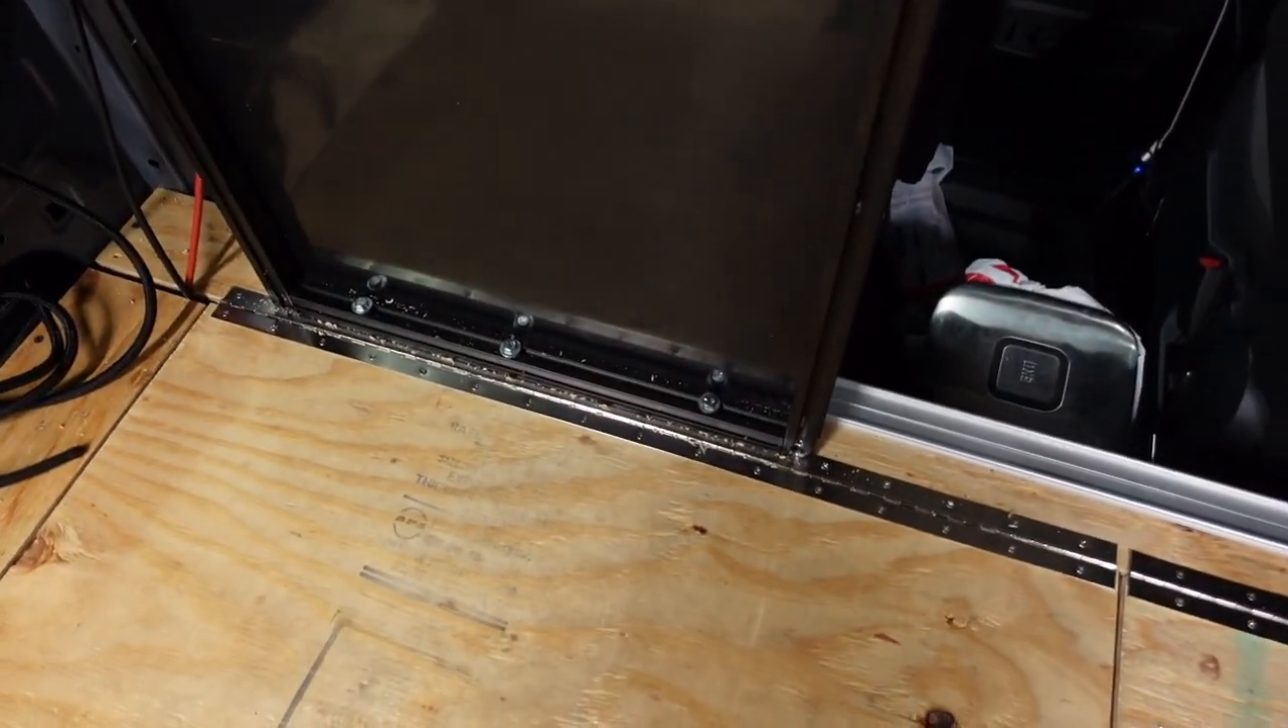The stationary panel is in now I bolted it to the bench seat here through the bottom so this is now very sturdy which means once we get the face on it we'll be able to lean on it.